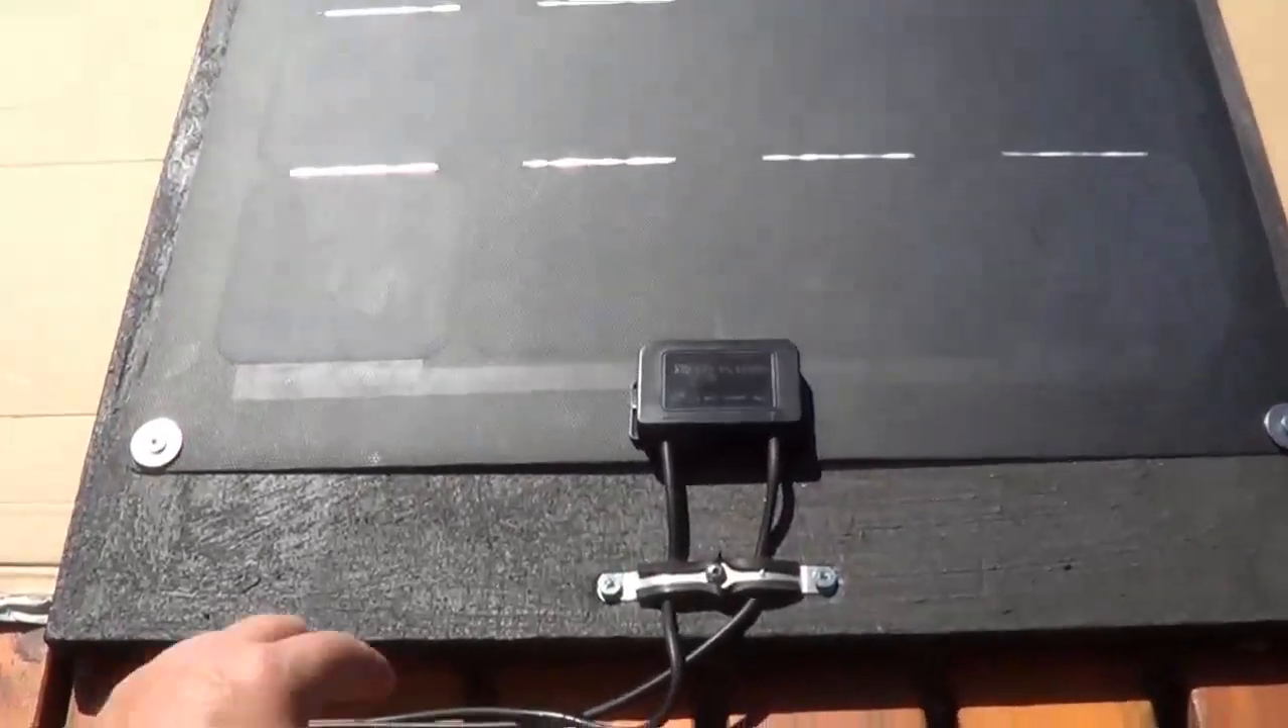I've got the solar panel mounted onto the plywood board. And I've got my wiring all connected up here.